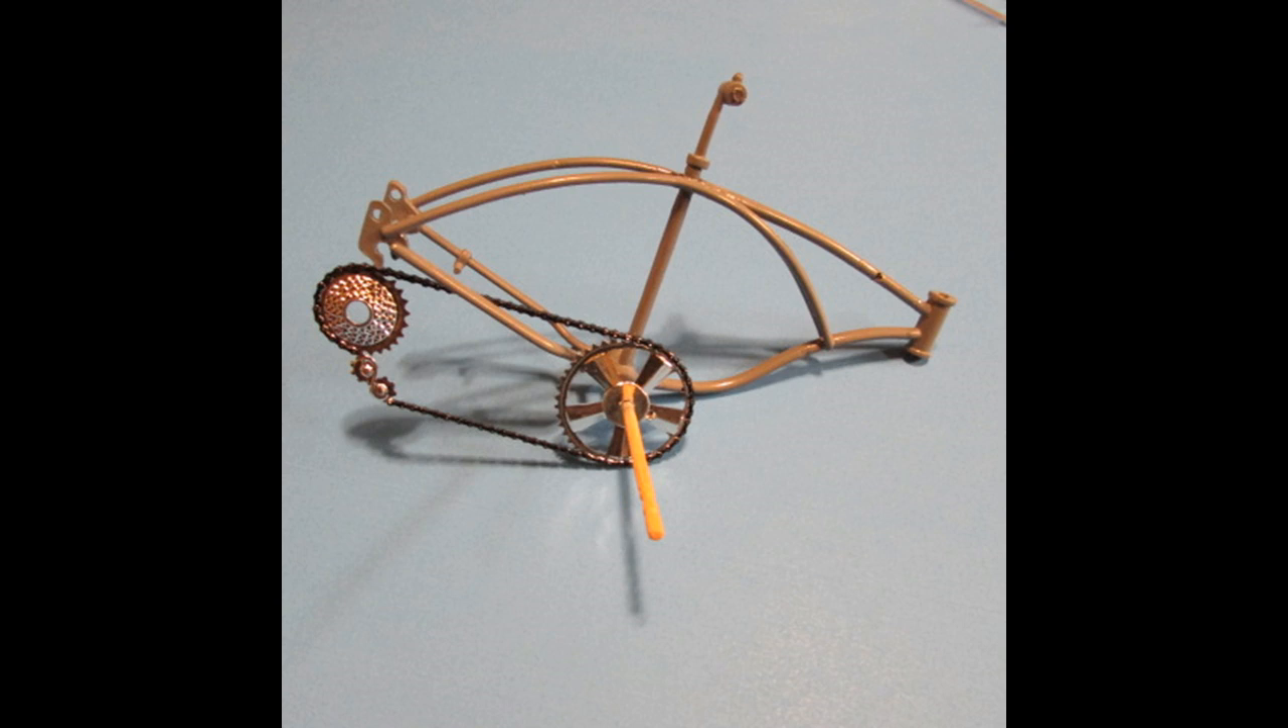And then I painted, again, the chain a gloss black, and placed the frame through the chain and centered the sprocket on the toothpick.